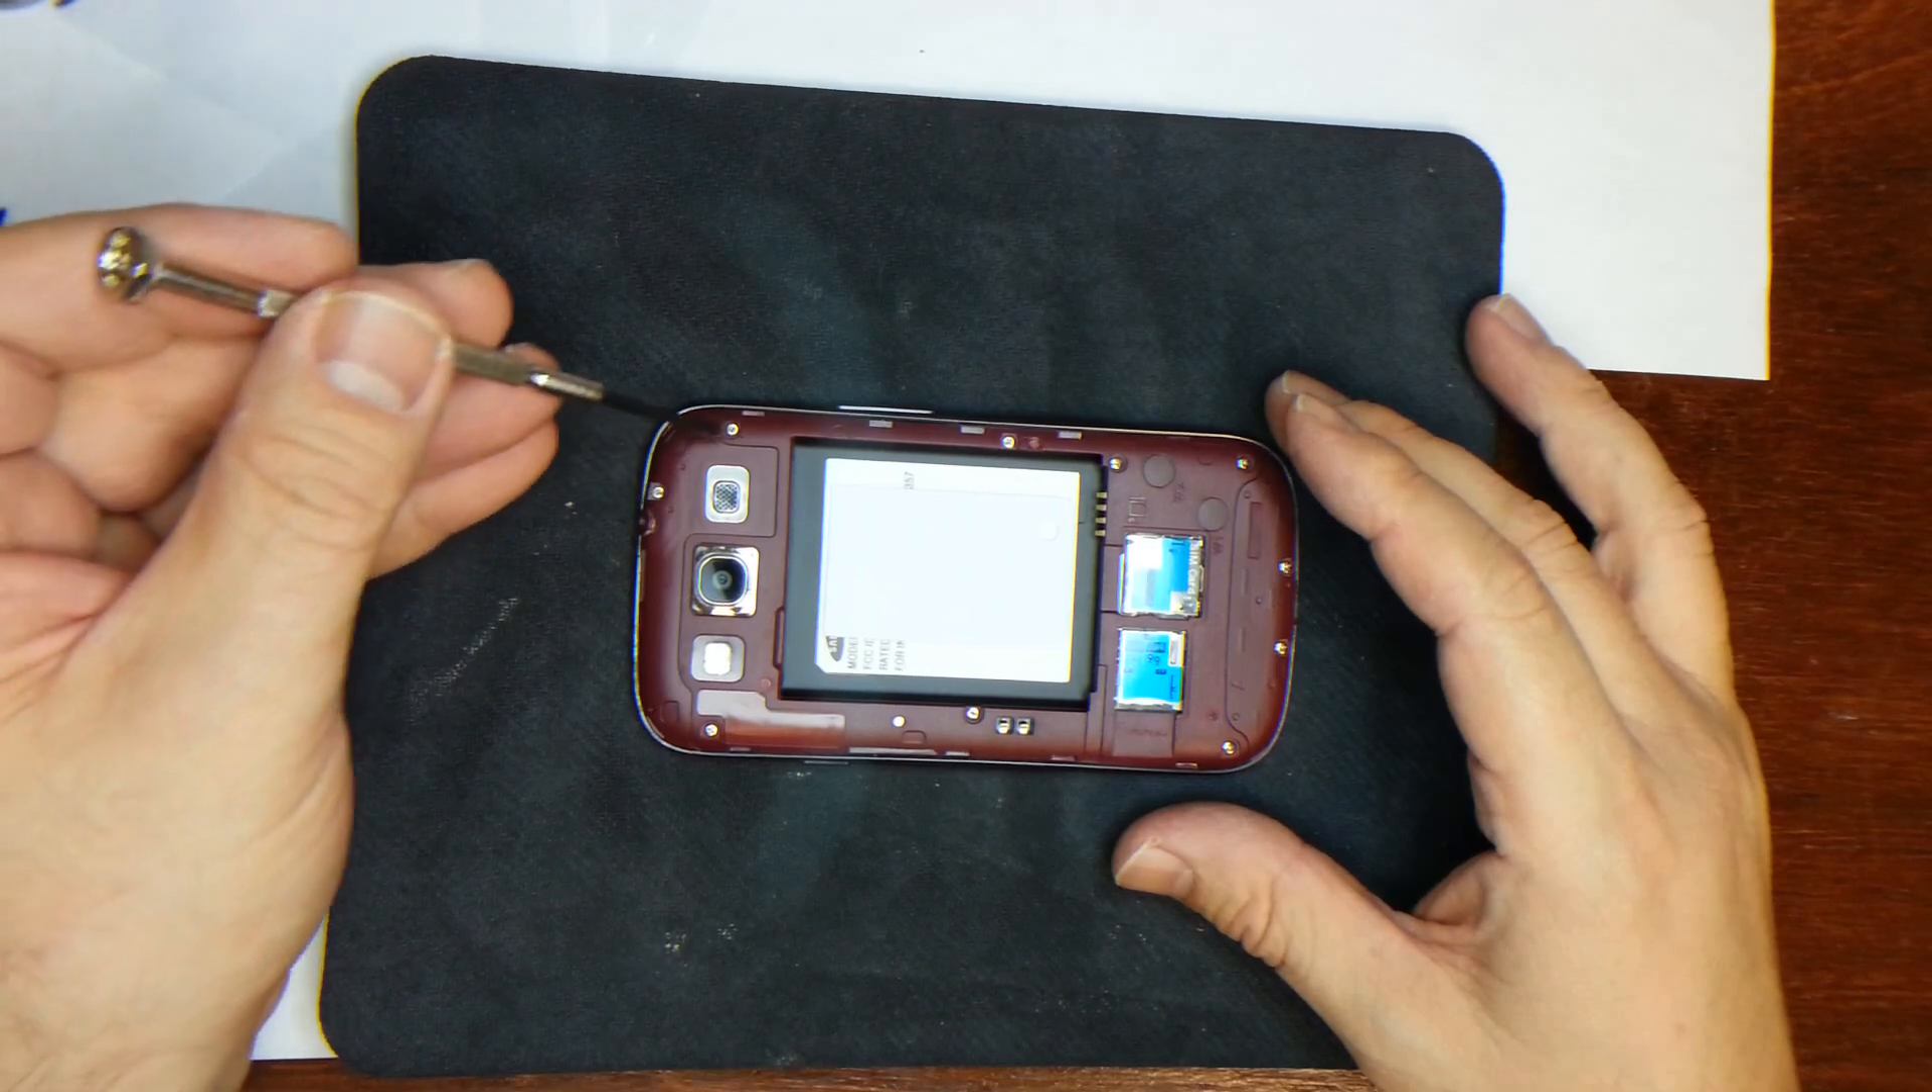What we have here obviously is the phone with the battery out battery cover is off.